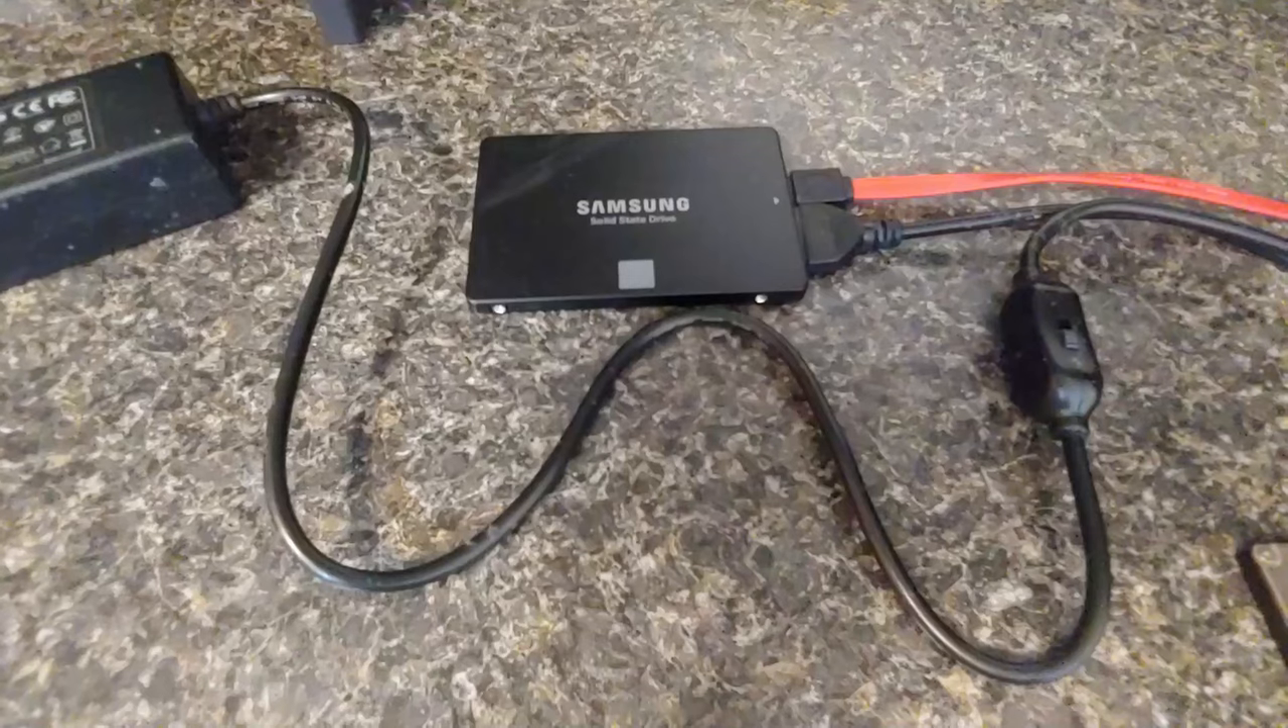We got our hard drives hooked up.